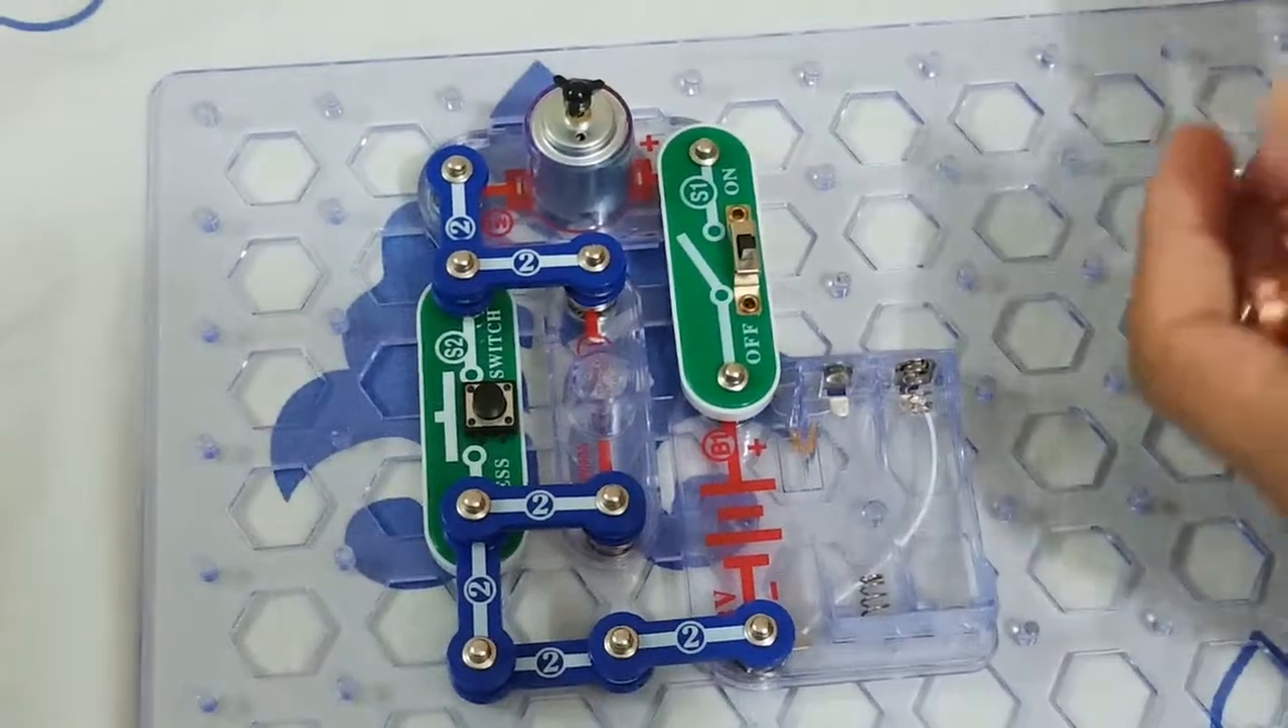यह देखिए बिल्कुल रेडी हो चुका है बस अब हमें बैटरीज लगानी है और फैन लगाना है।